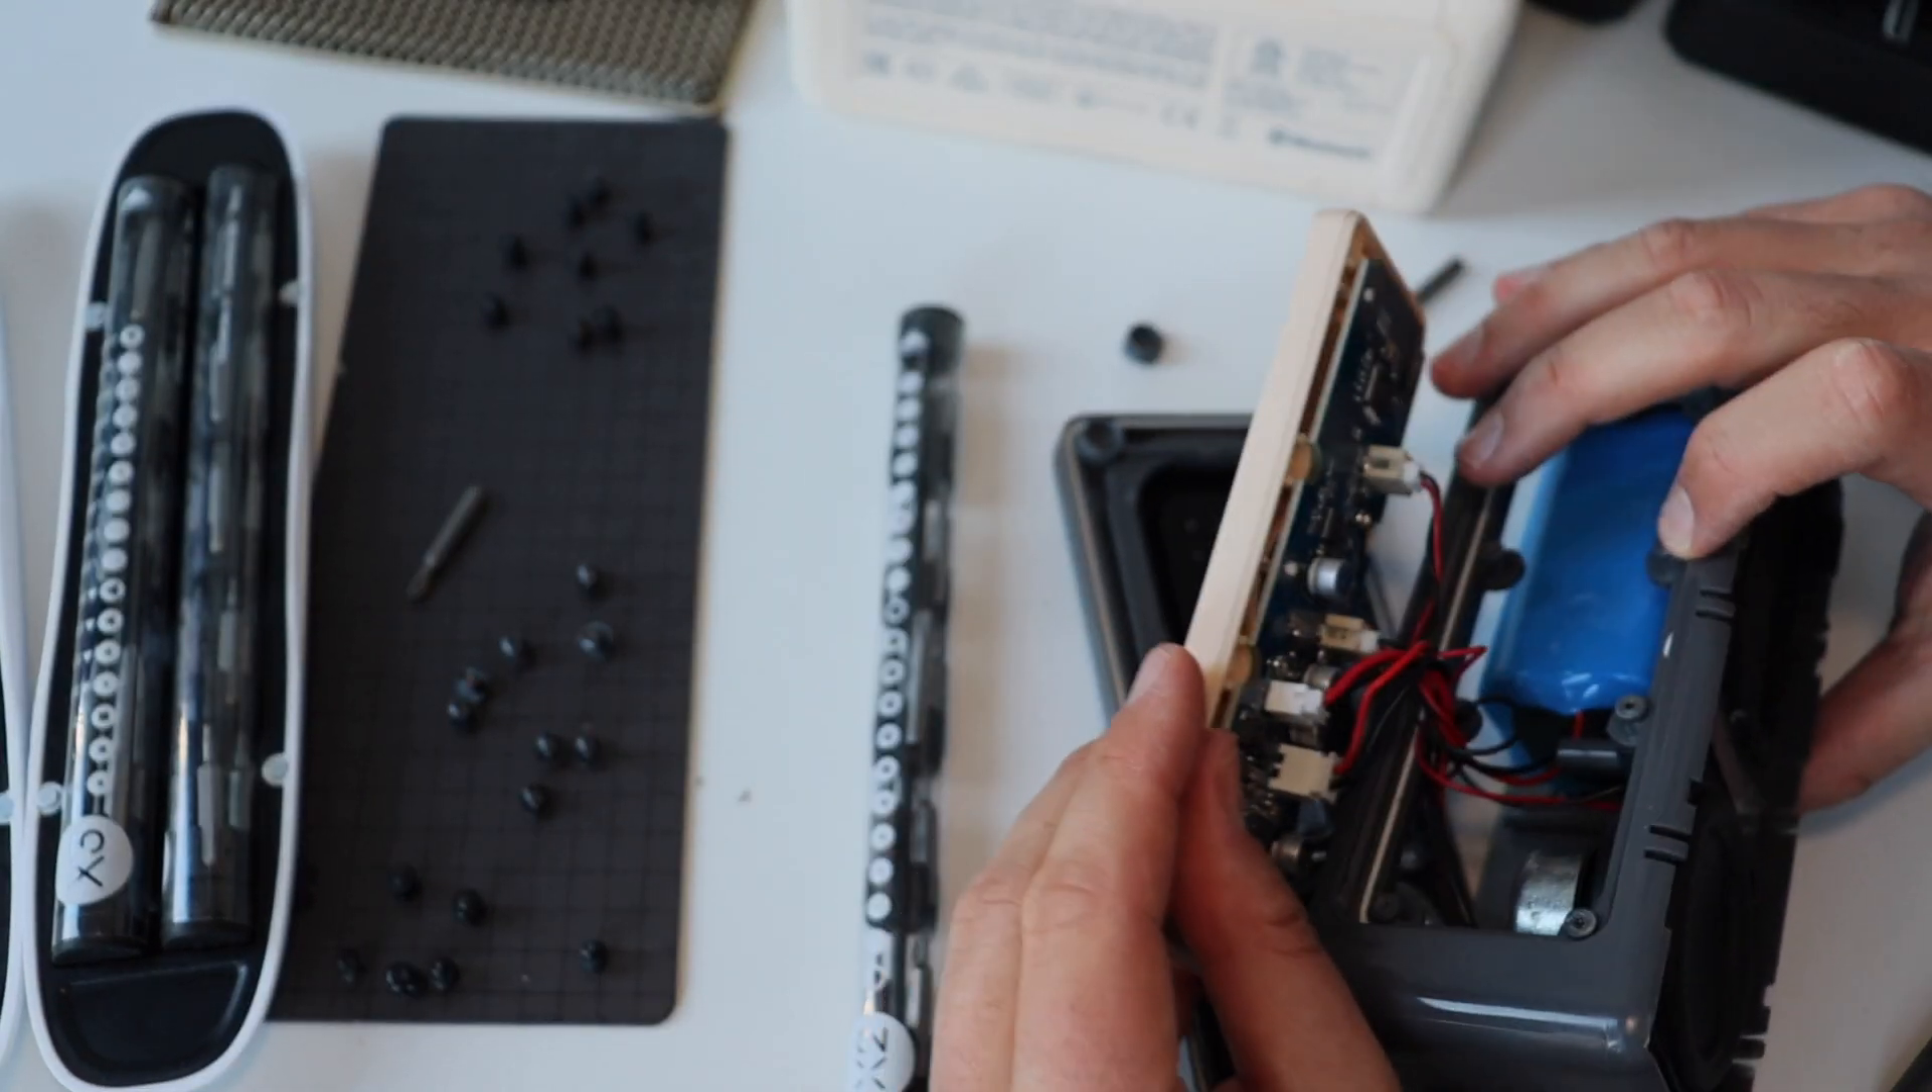Now finally, I have access to the printed circuit board.